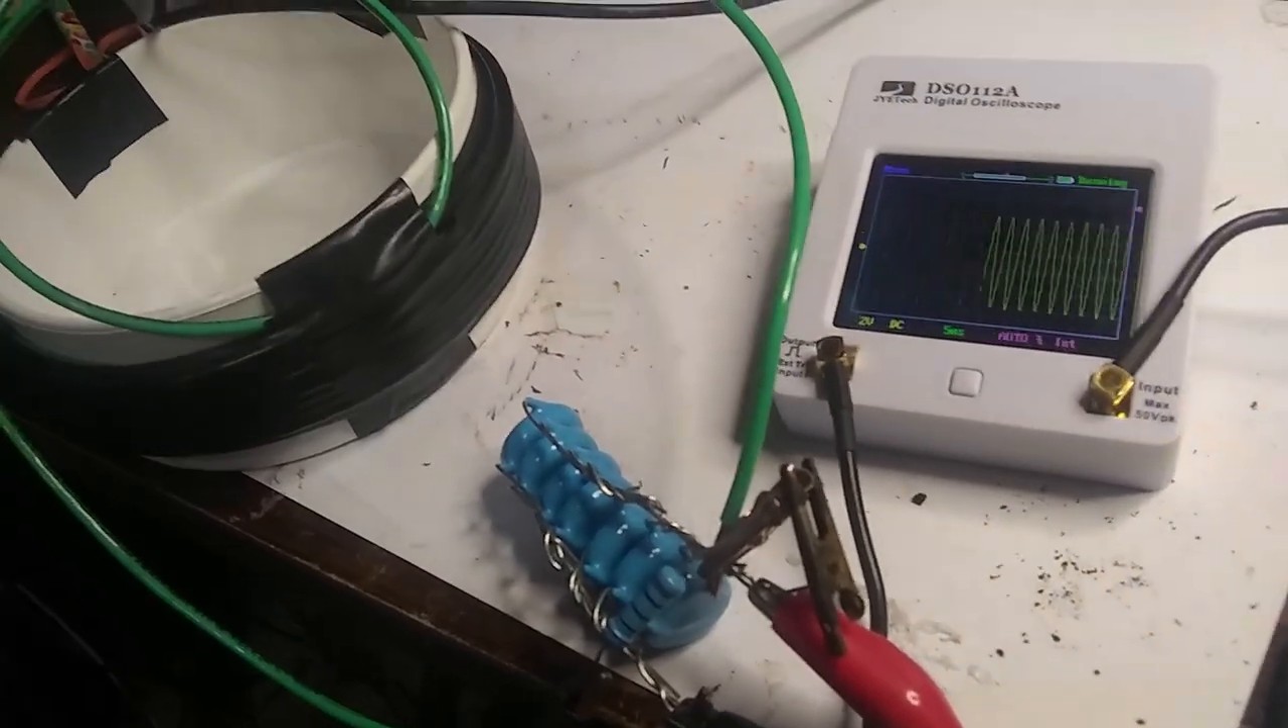We got our scope hooked up.